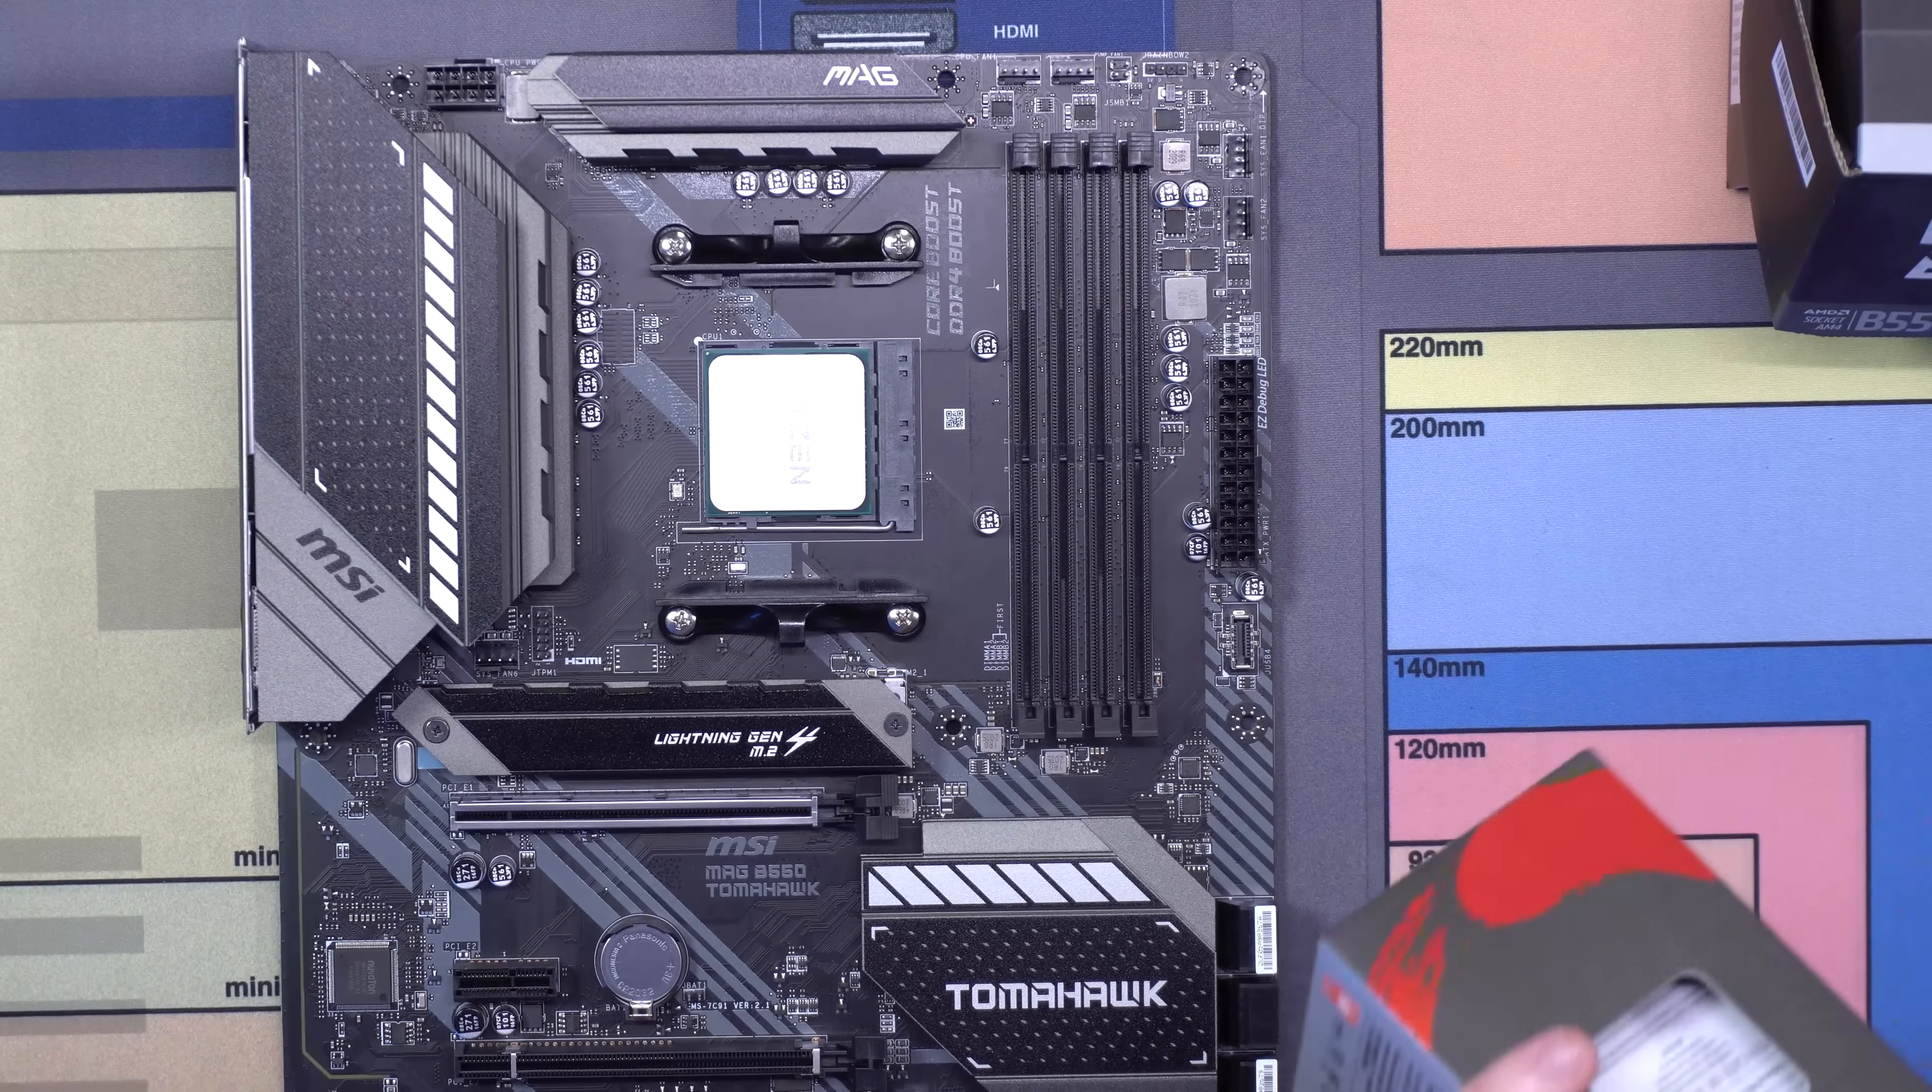There we go. CPU is installed and we are good to go.